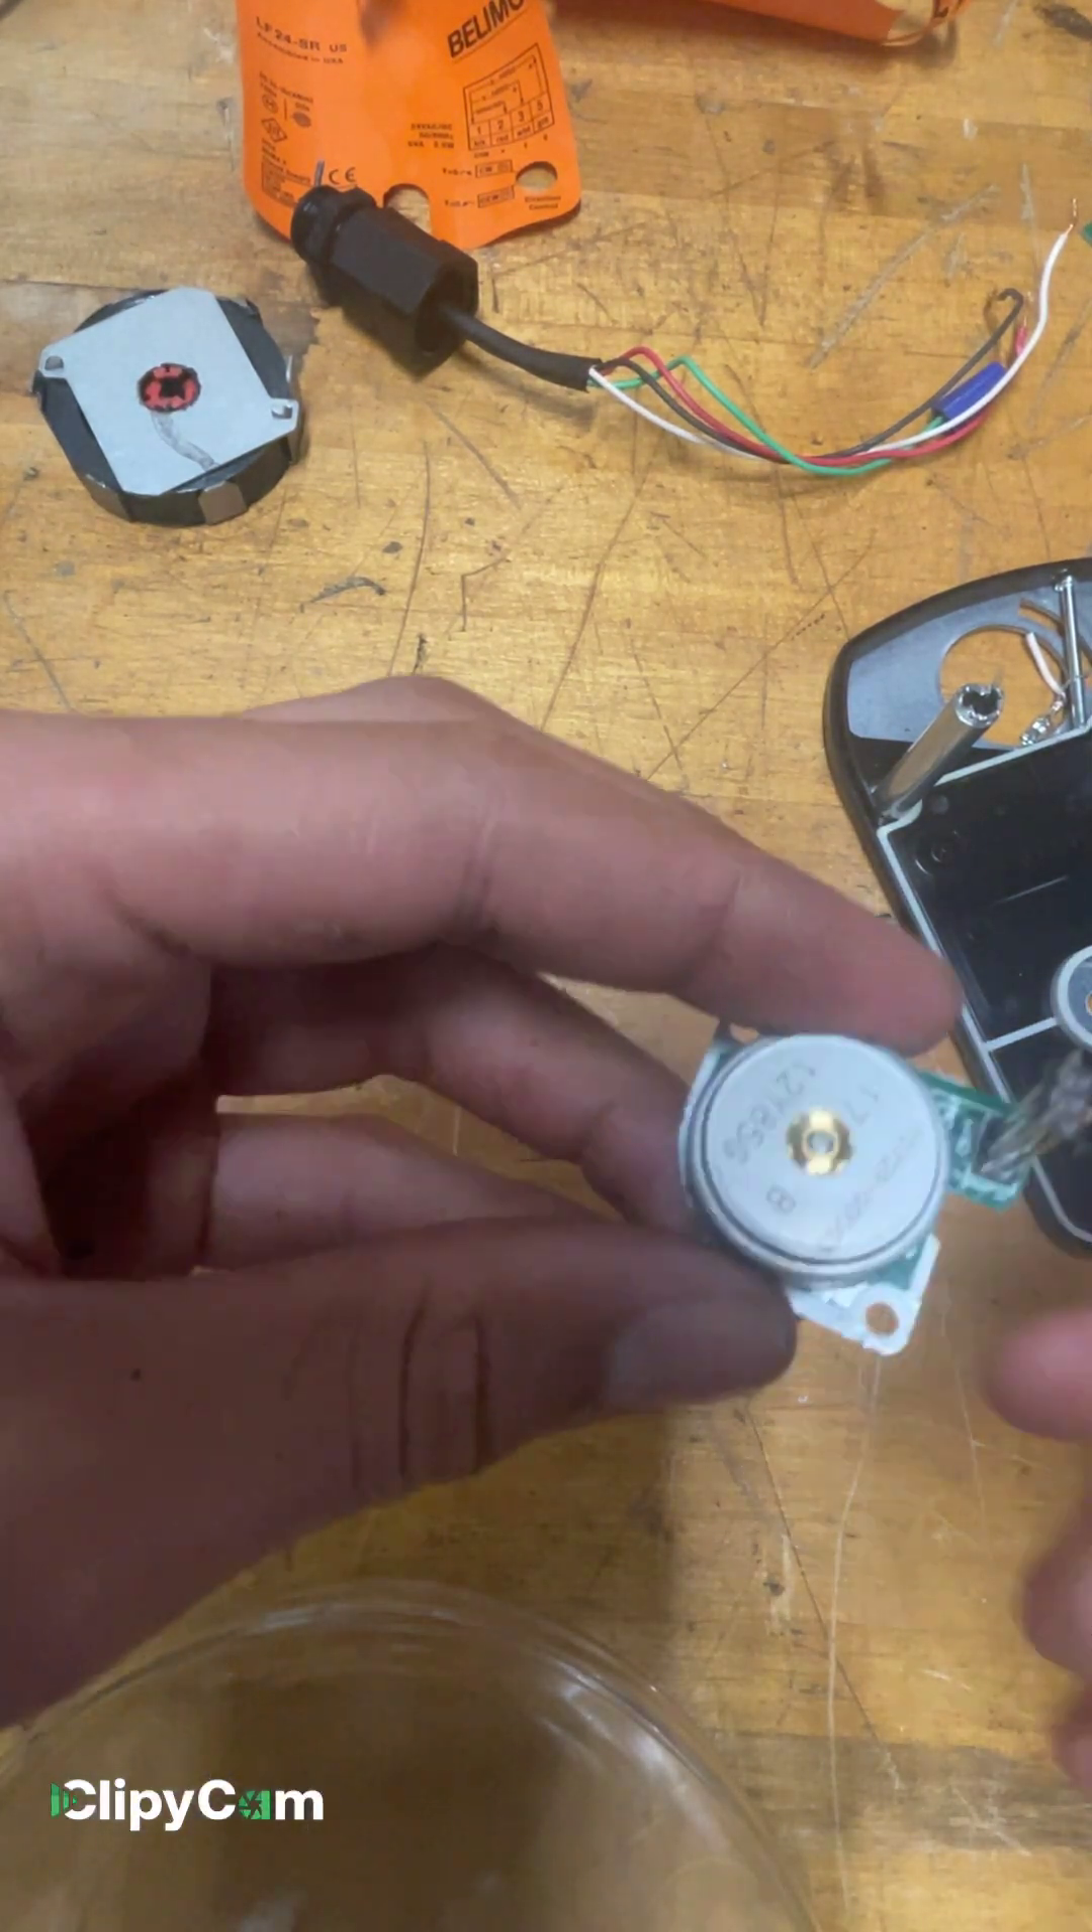So, I cut the thing apart. I managed to remove the little motor.